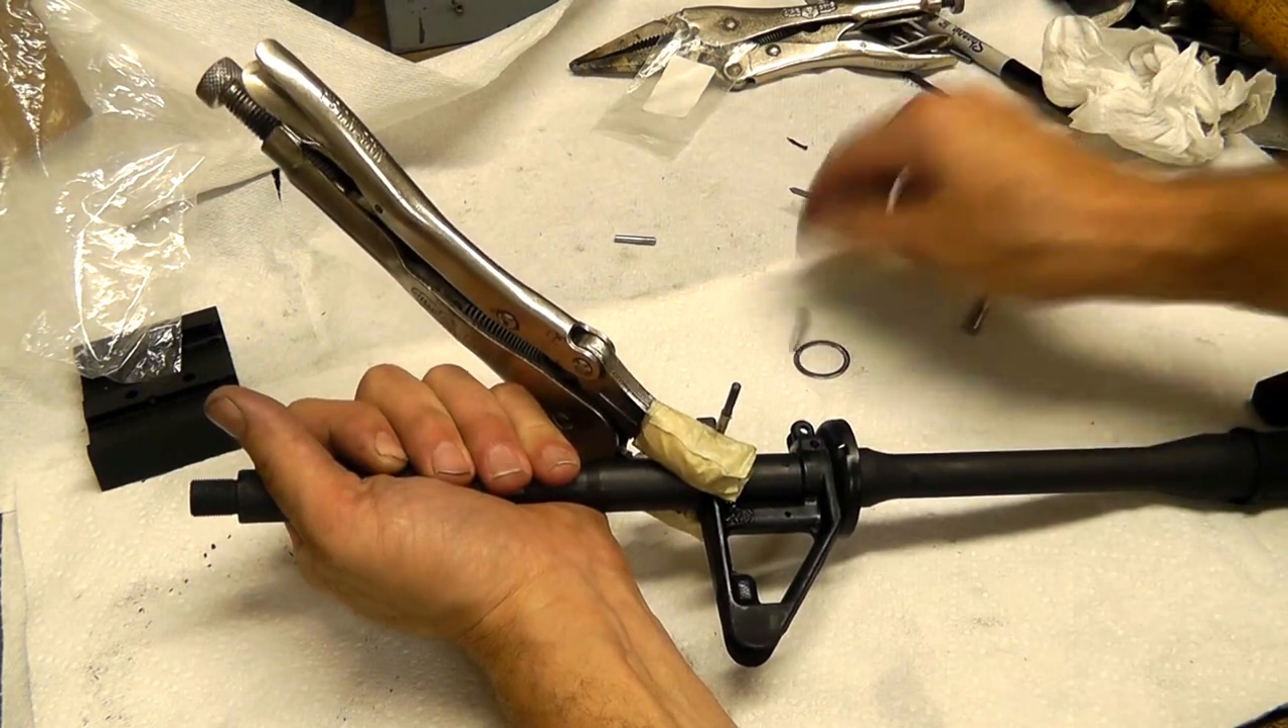Alright, see how far that pin goes in there? Got a good bit more to go.